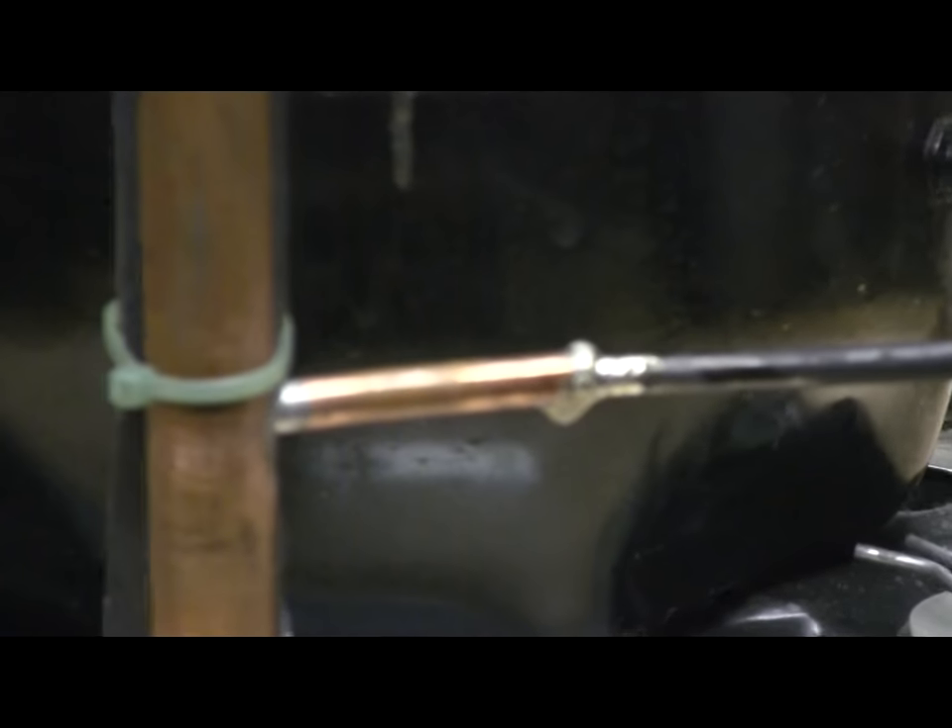Here's the soldered connection last one I had to make from the steel line coming out of the compressor to my copper manifold.